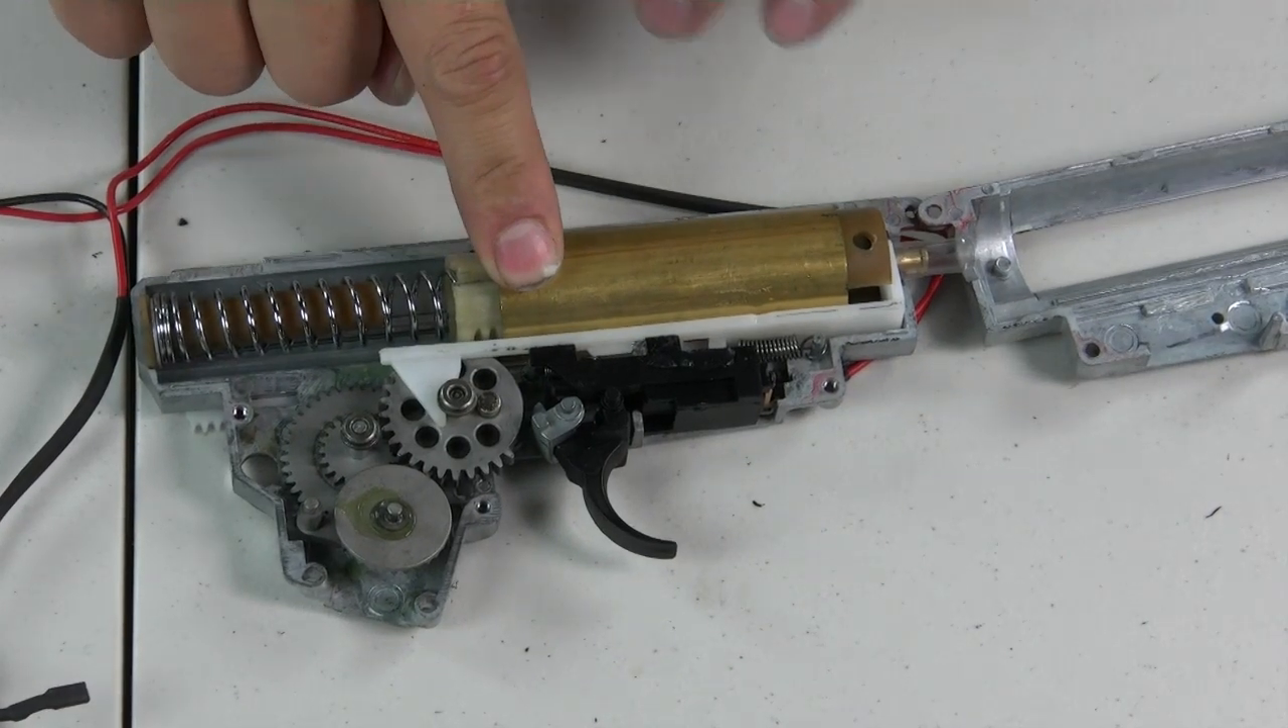And your gearbox should be opened up.